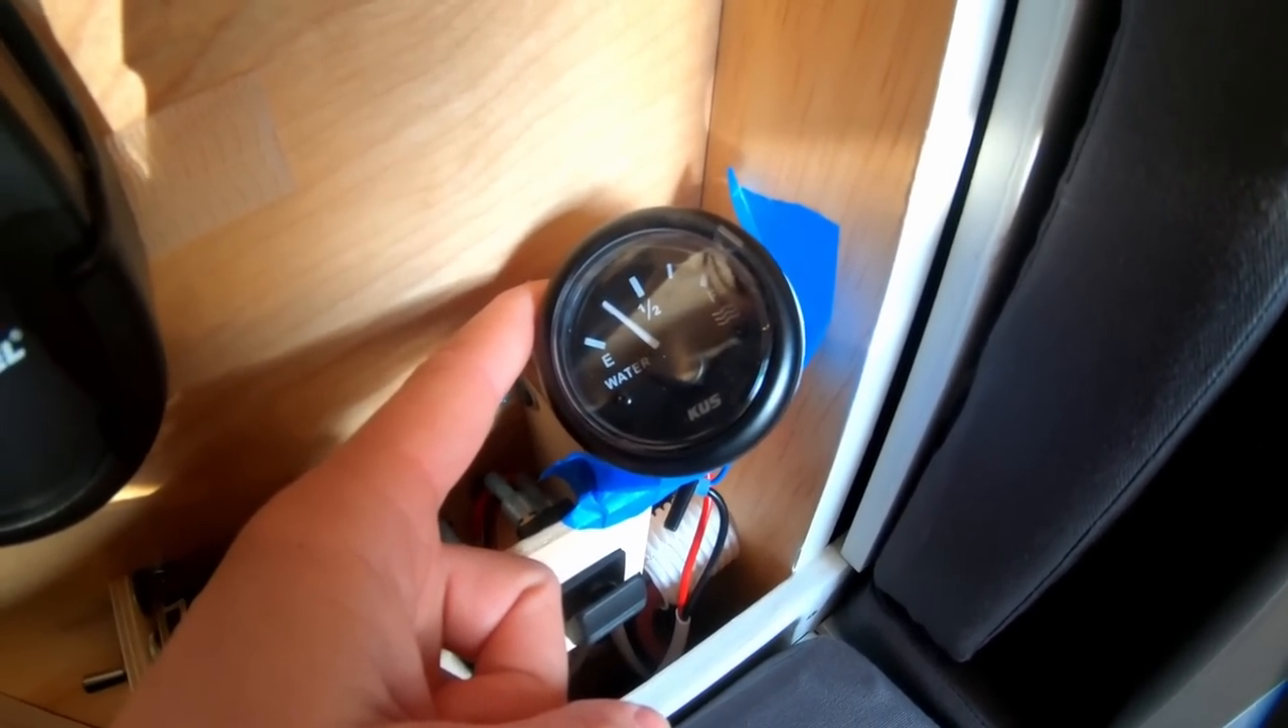The water level gauge itself is visible right here i haven't actually mounted this gauge yet.